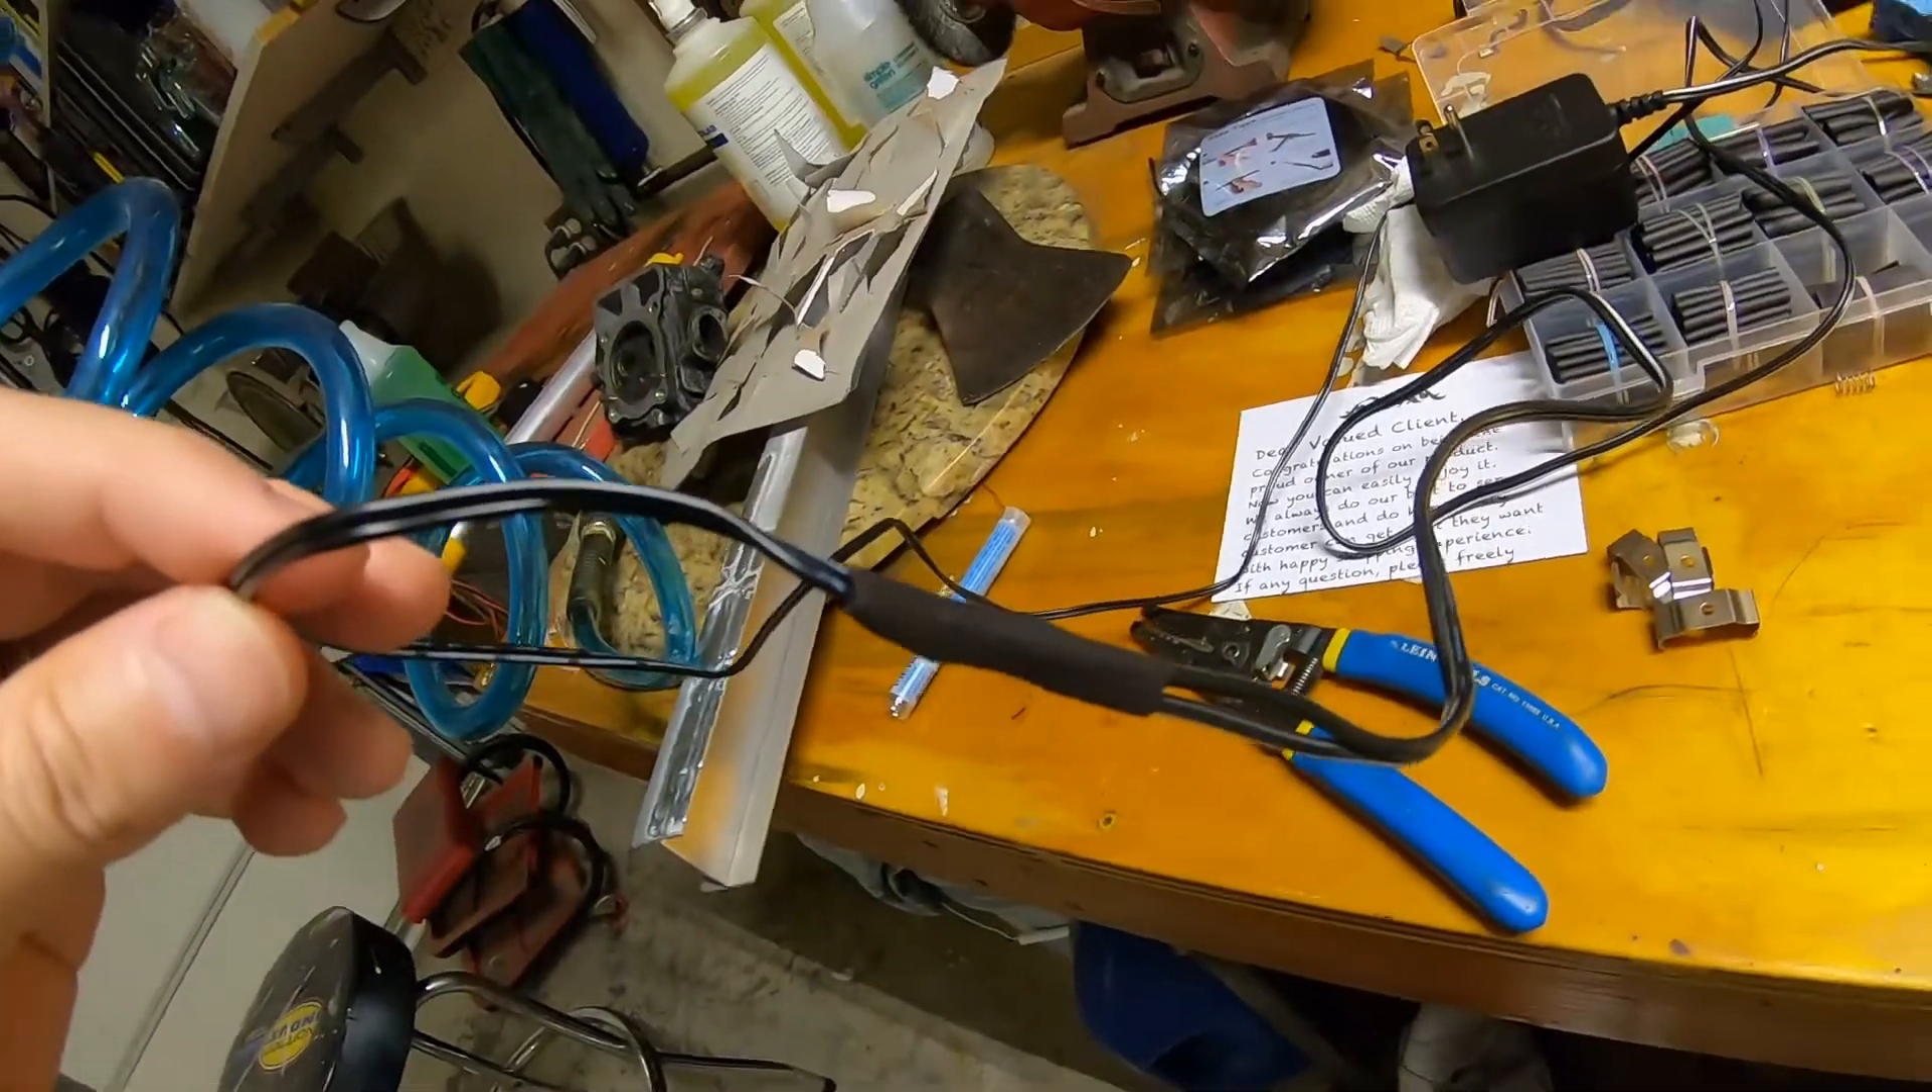All right this connection is done all neat and tidy.